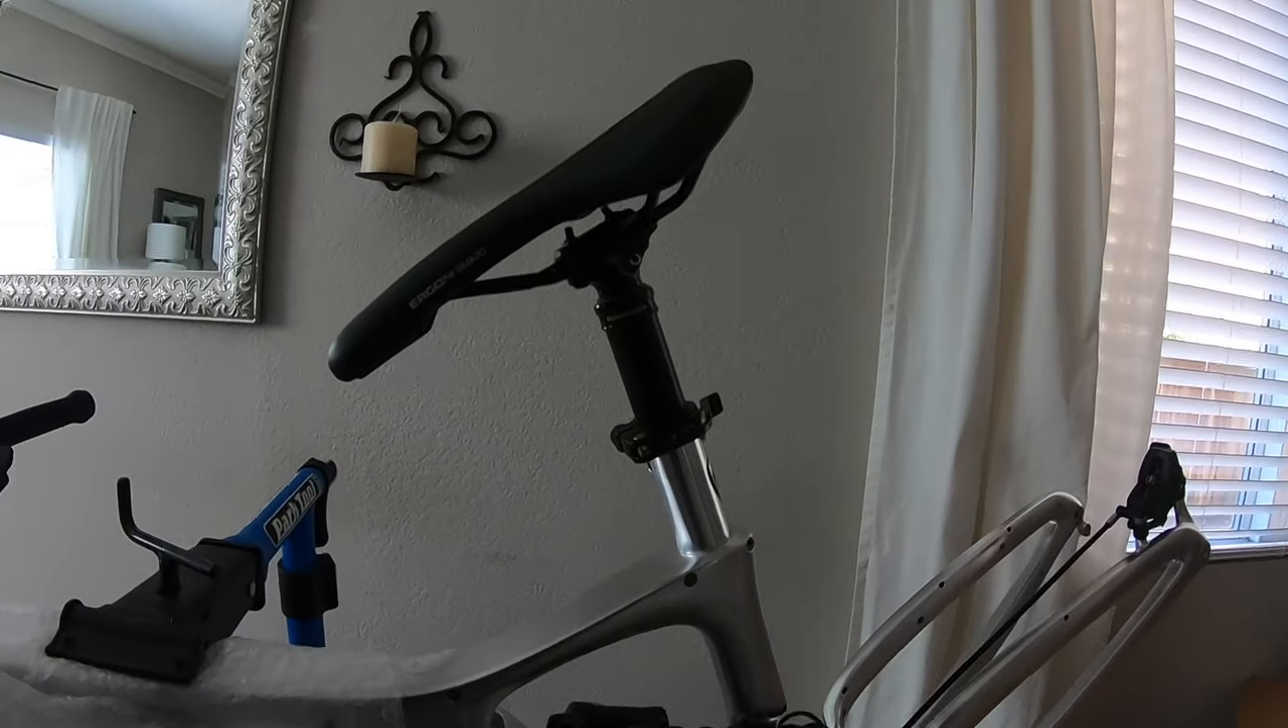So I got the seat post installed.